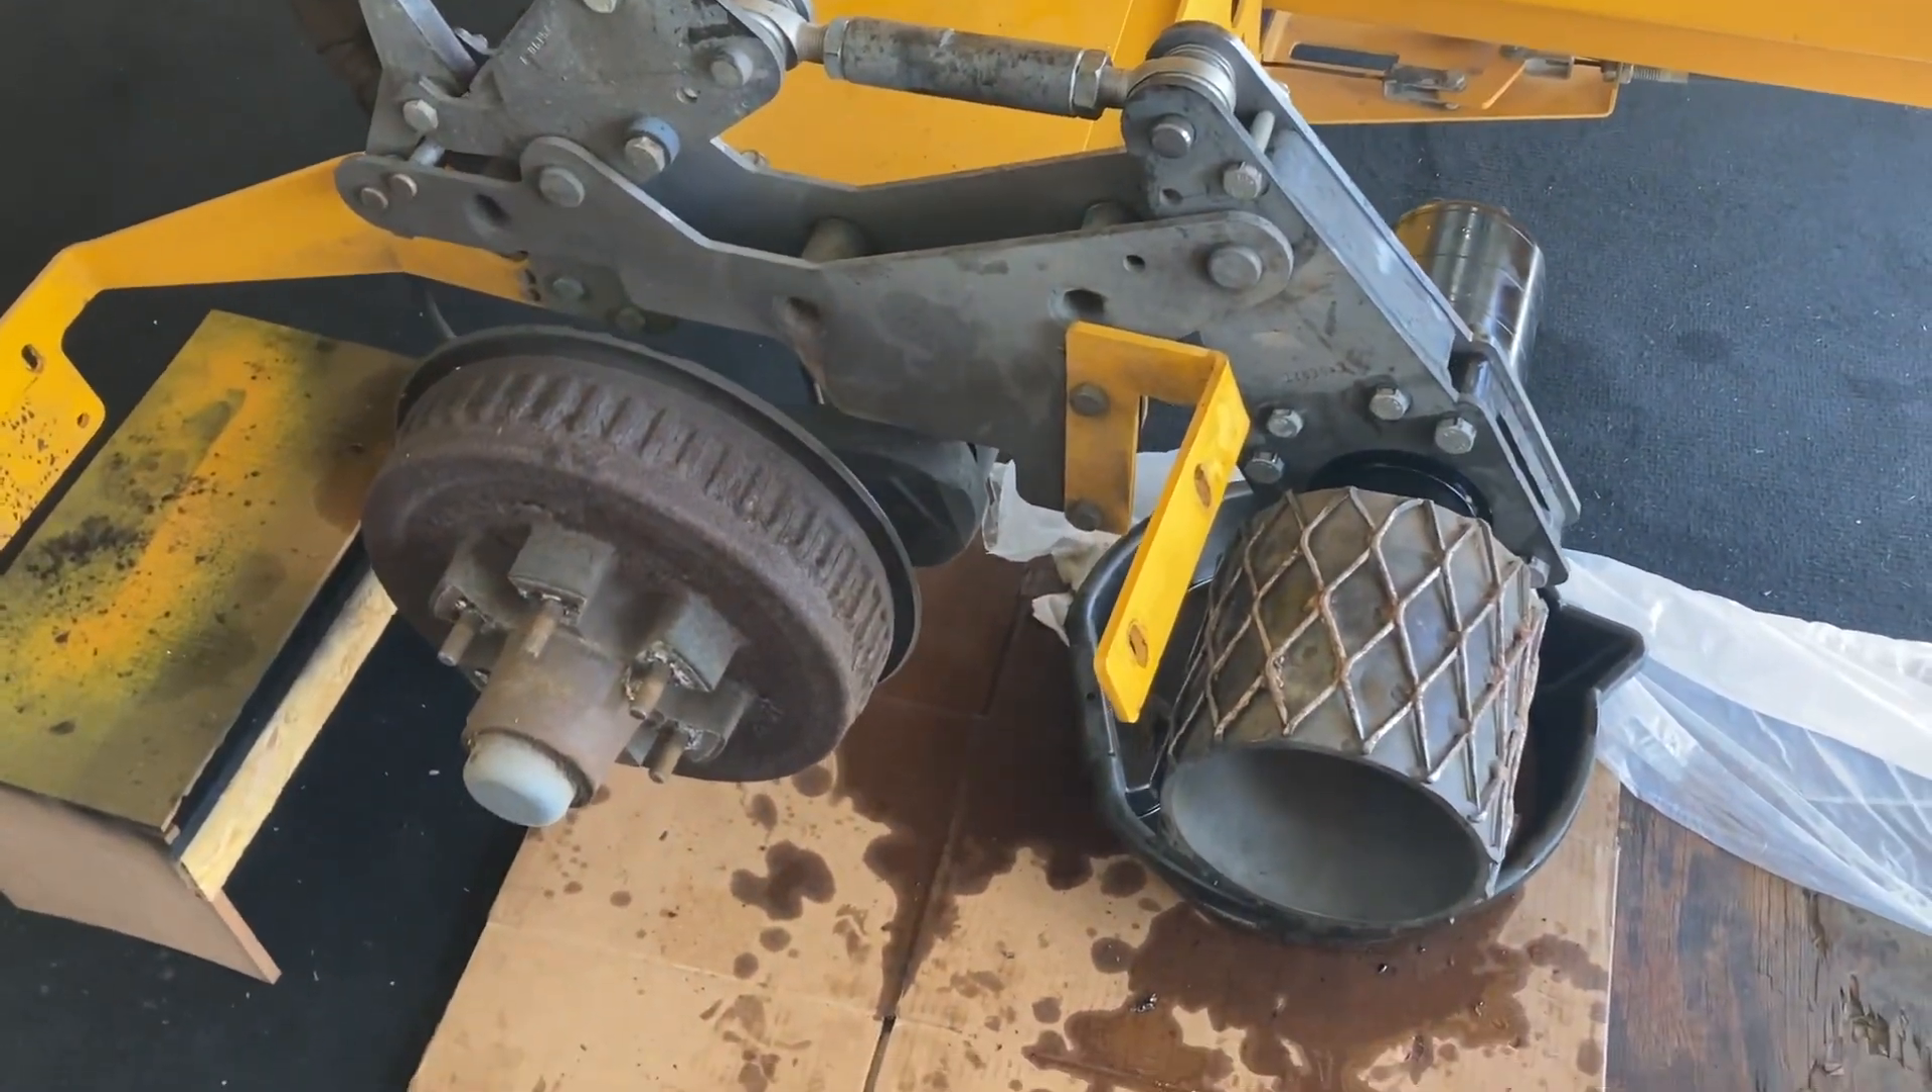We've got everything reinstalled, snugged up all the hardware, wiped down the excess fluid. We've got the roller back on there.